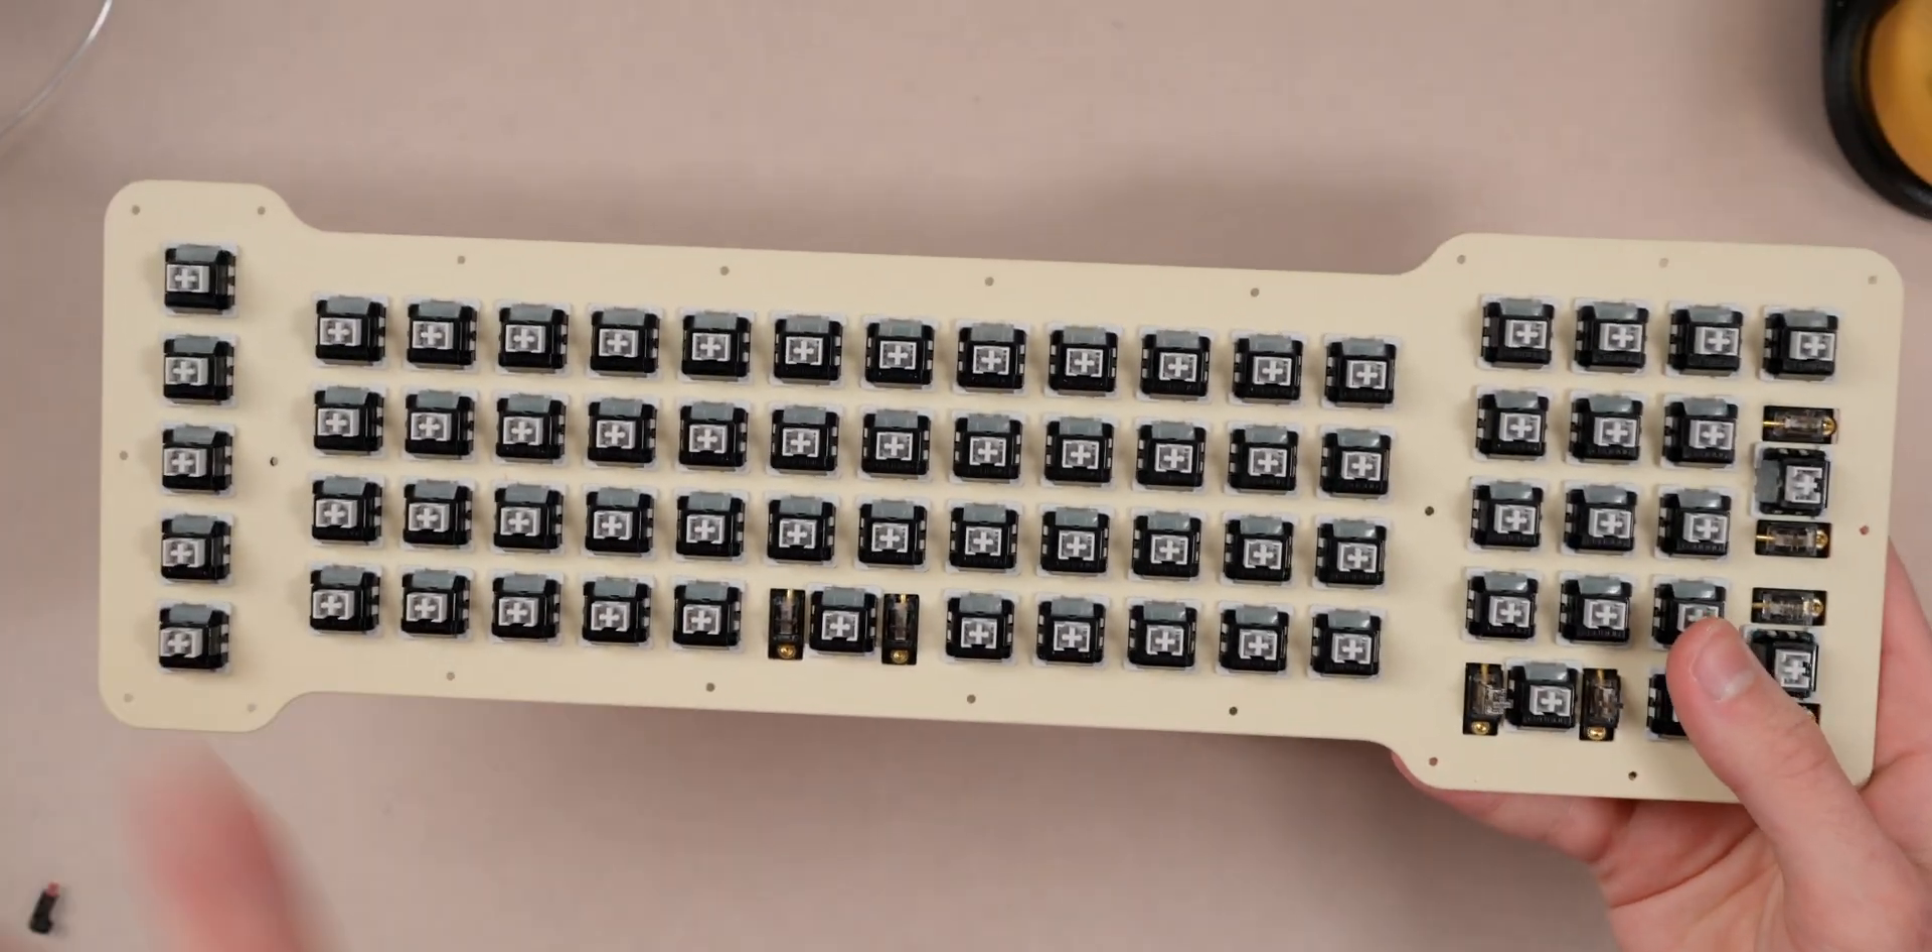So there are all the switches in the board.